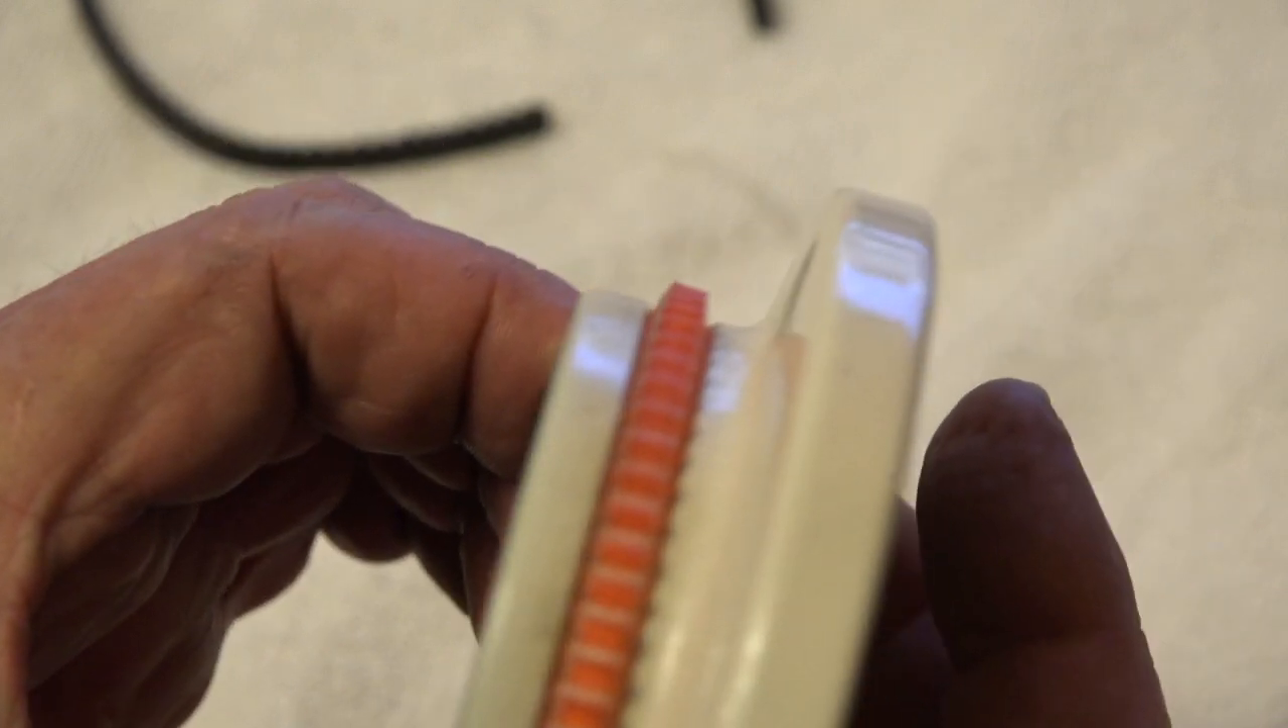Yeah when it sits high in there like that. You see how high that belt sits? That's wrong.